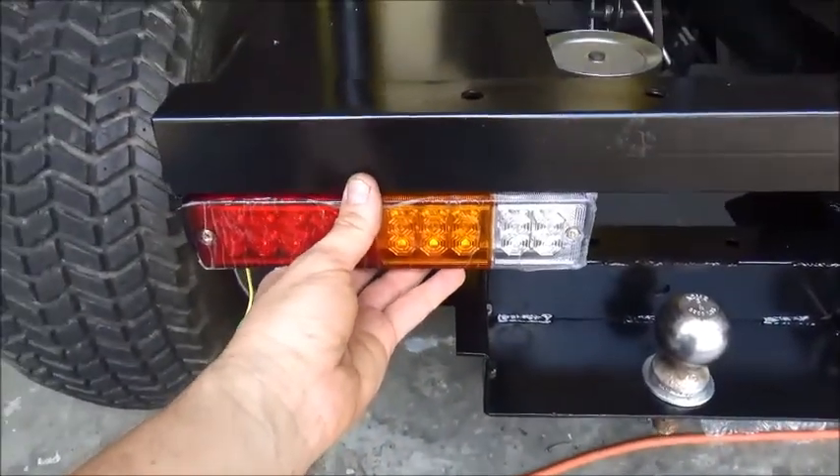This is how the back end turned out. Got the regular ball hitch on there.